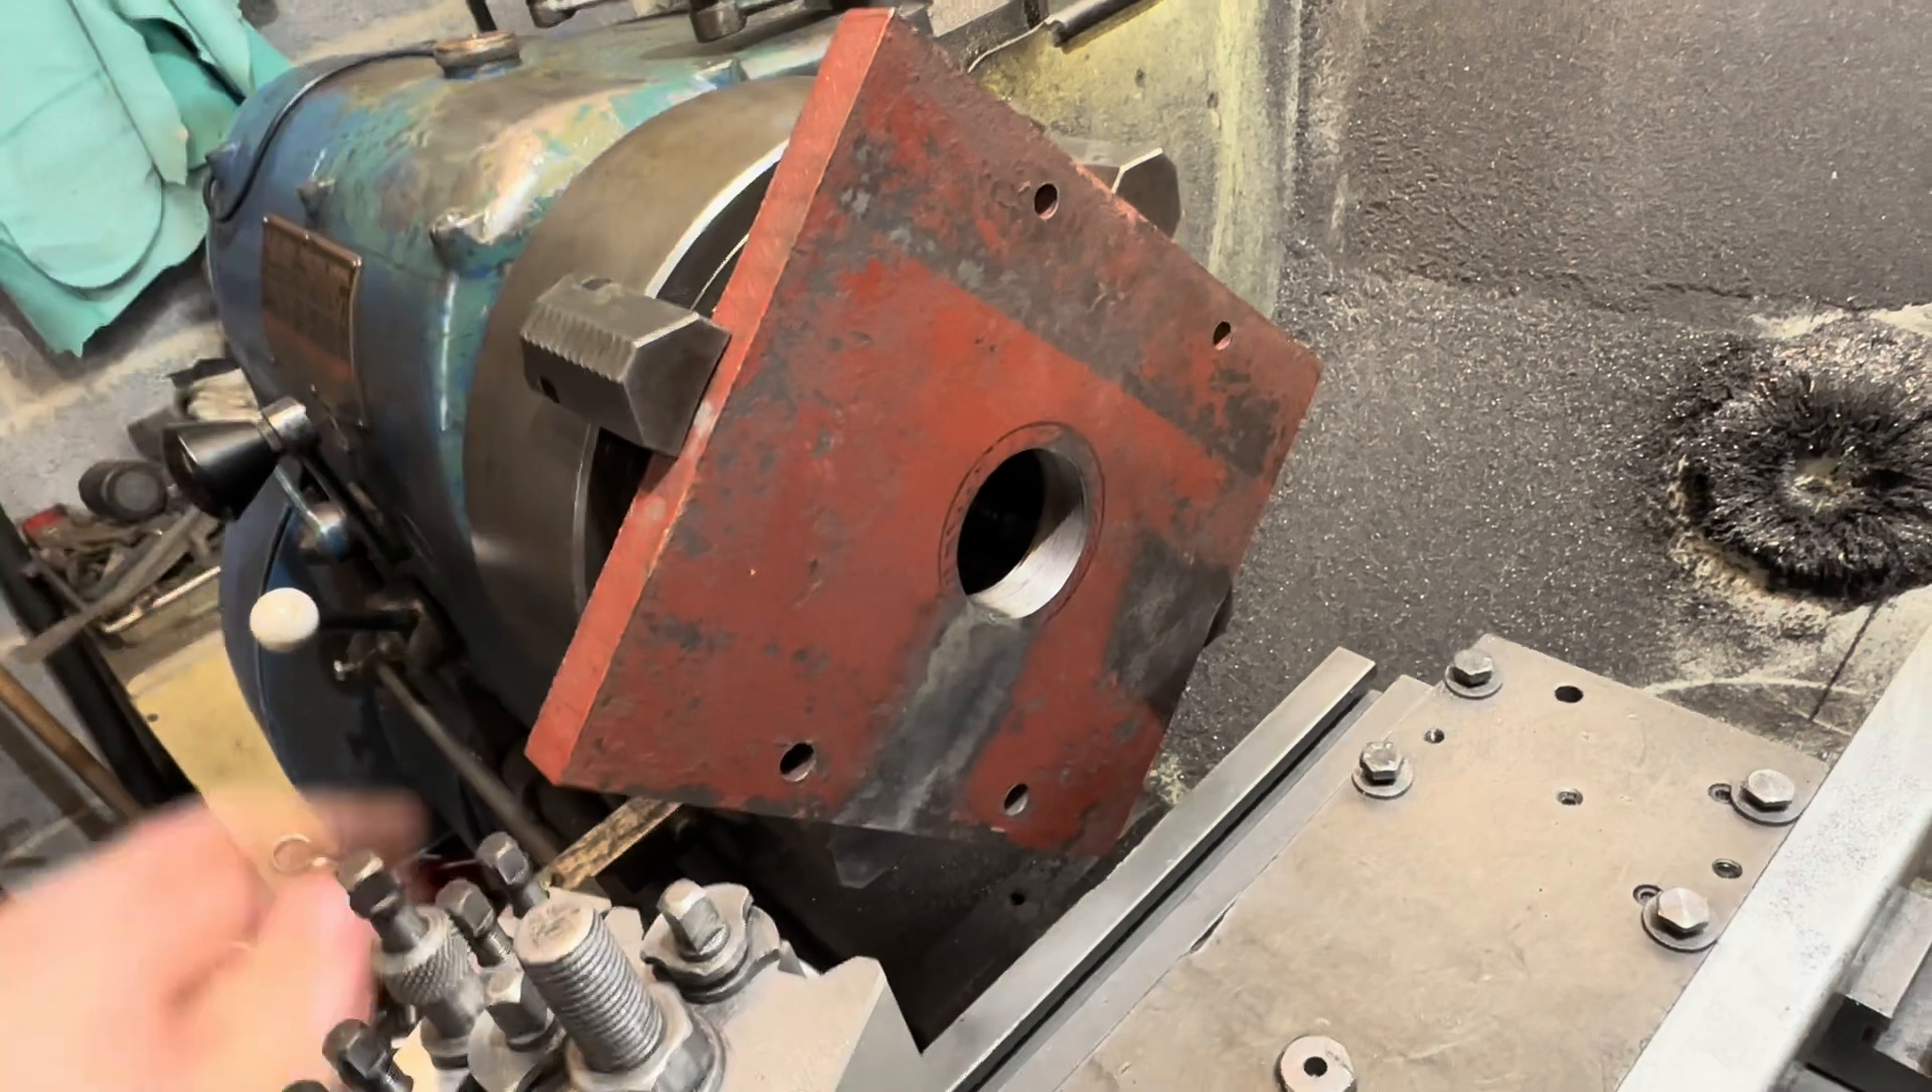As you can see, I've got the plate mounted in the machine.